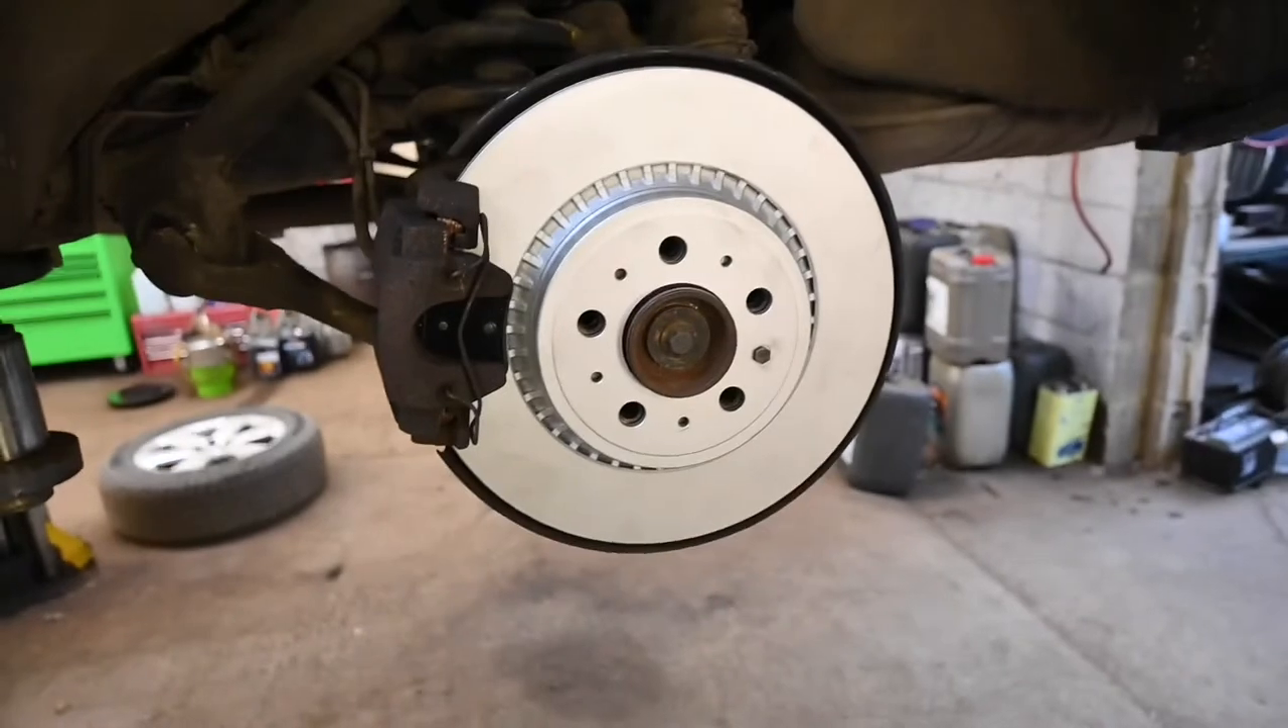So we've got the new disc on, we've got the new pads in there, and we've put it all together and everything is now absolutely fine.